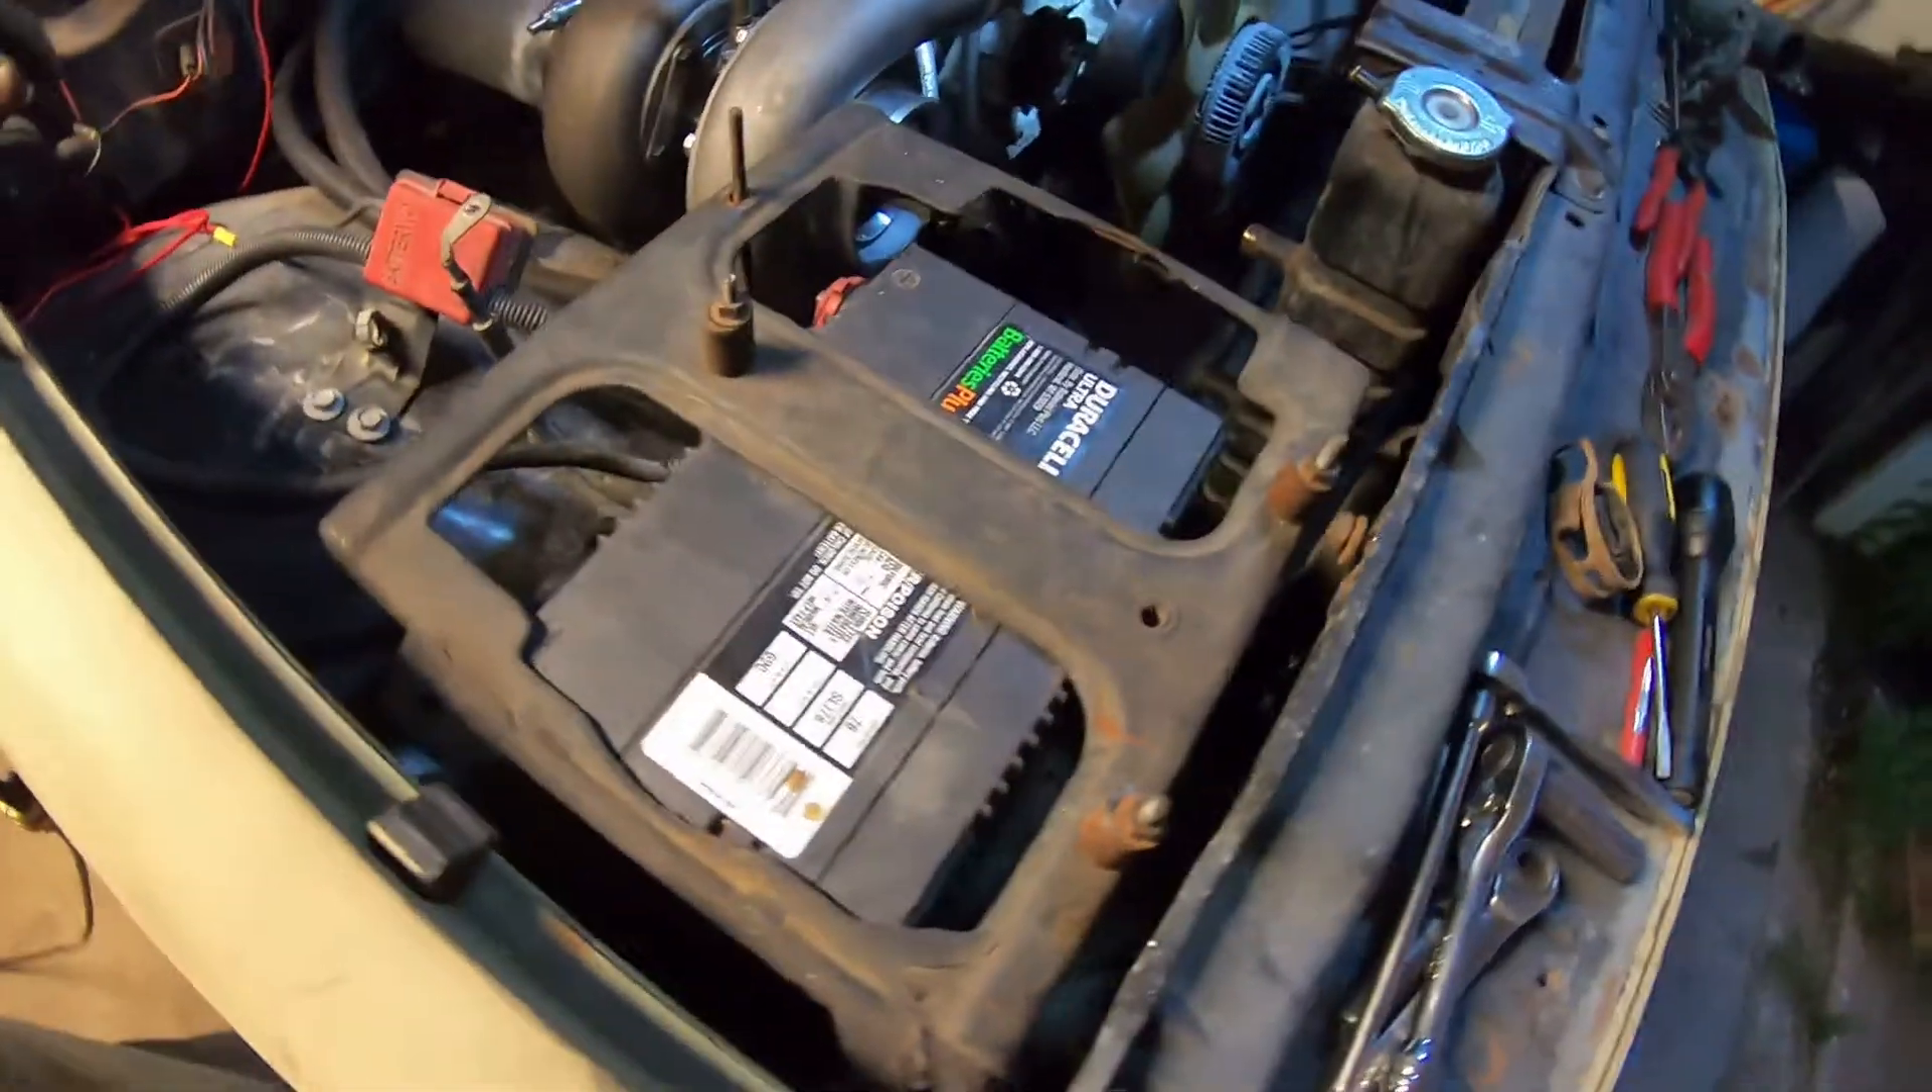So we have the whole front back on and assembled. I've got the battery in place.